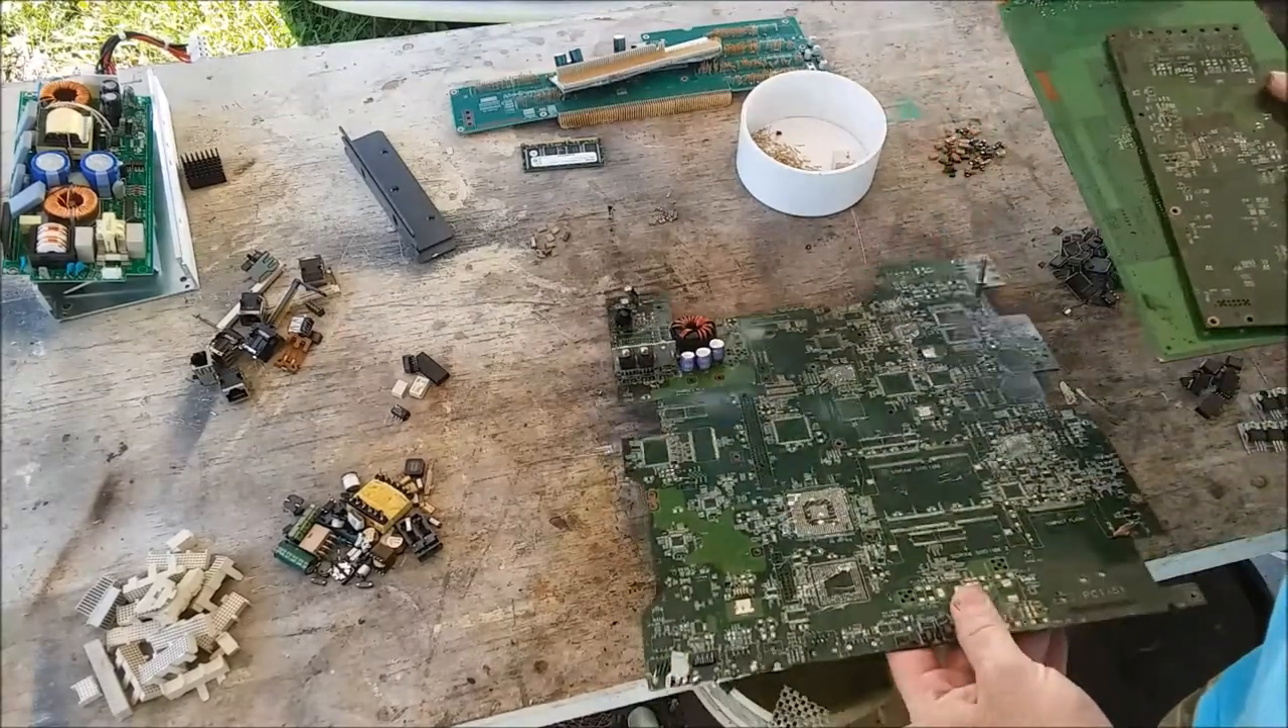So, it's pretty well depopulated, all the boards.